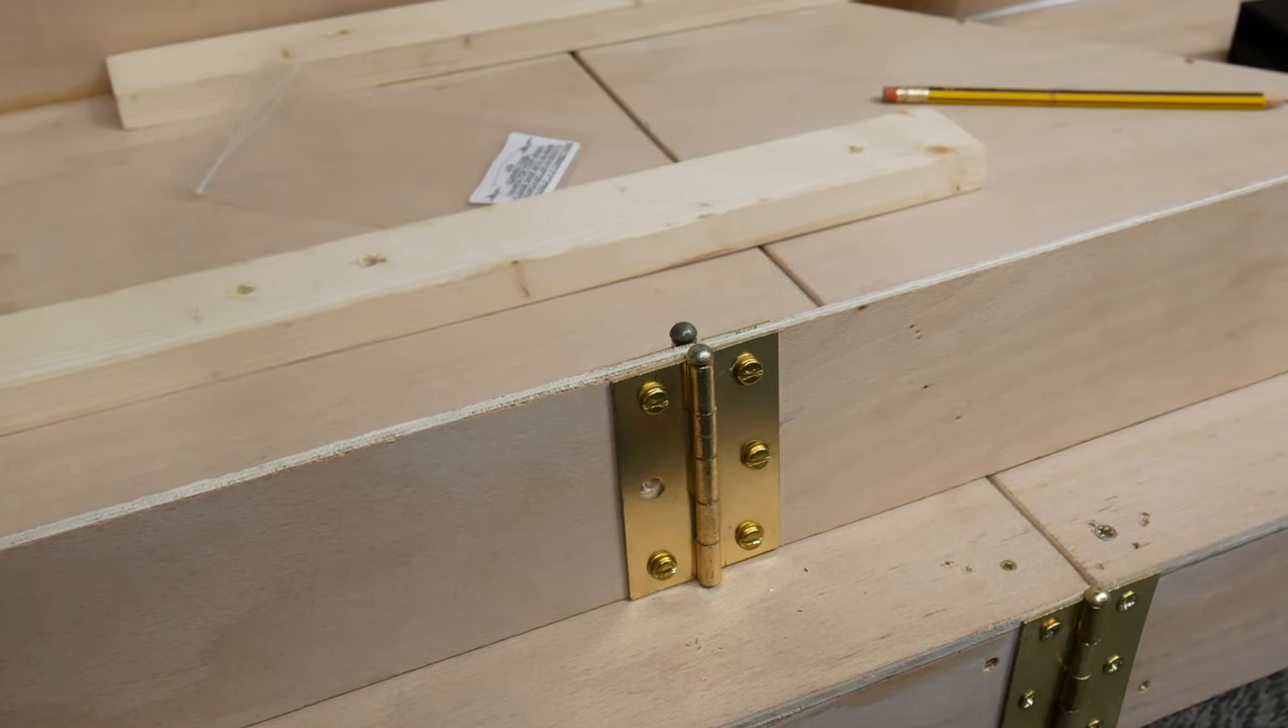Okay, so I've got this hinge bolted on or the pair of hinges bolted on.